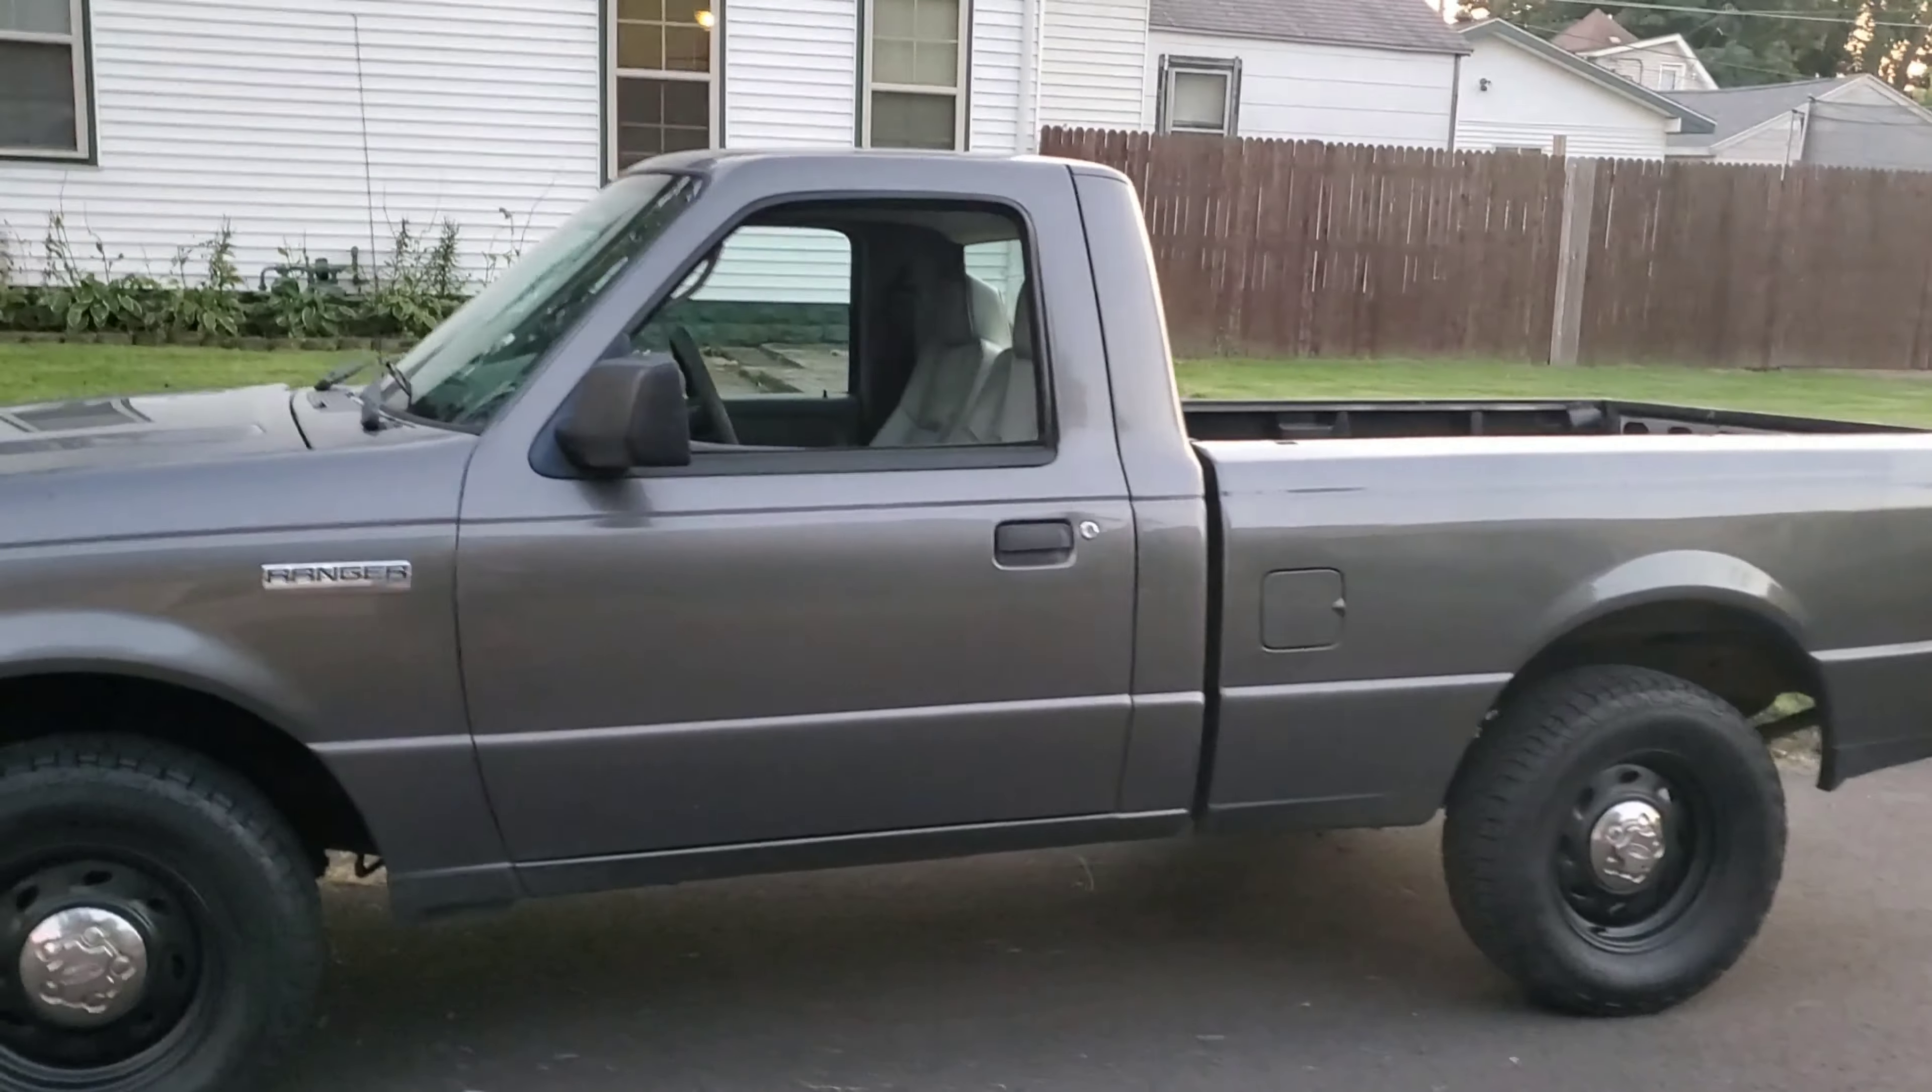So I just finished getting the wheels back on the truck and getting it all done.